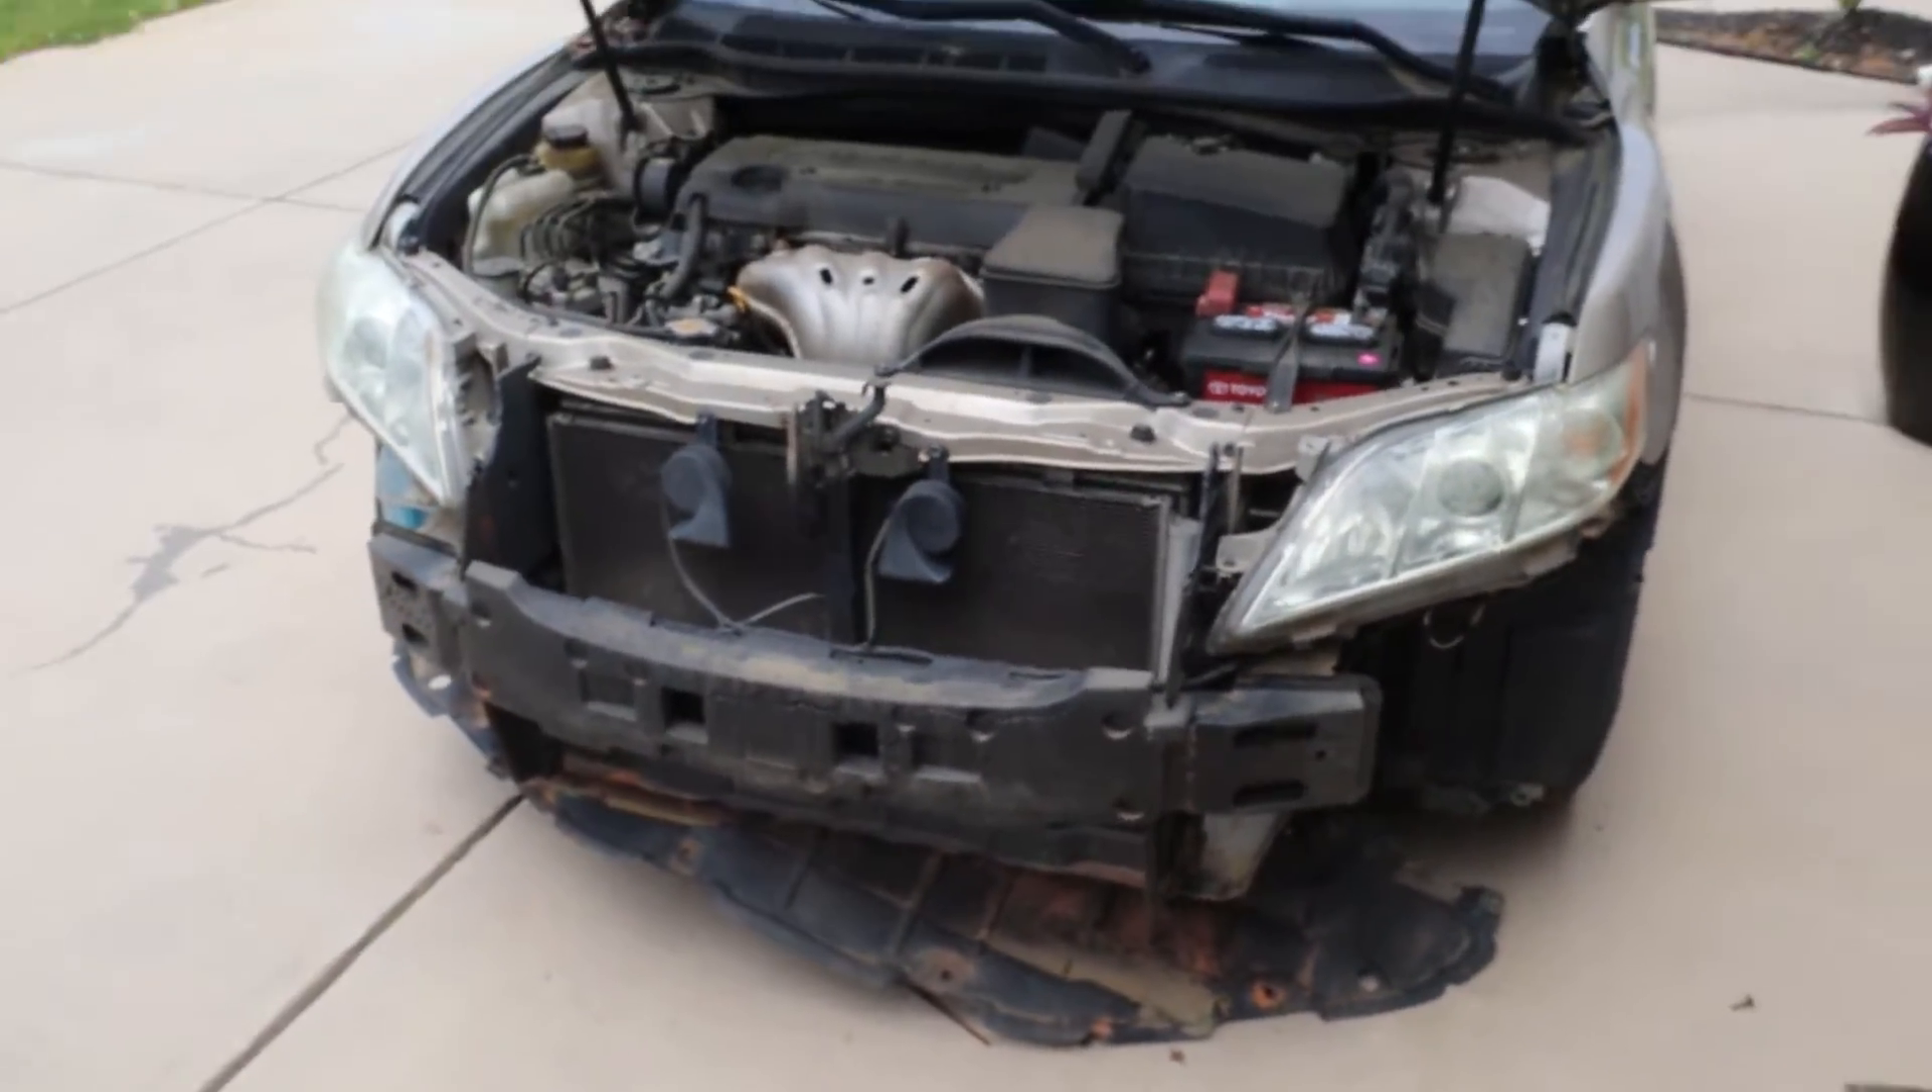So i got the bumper off of the camry.